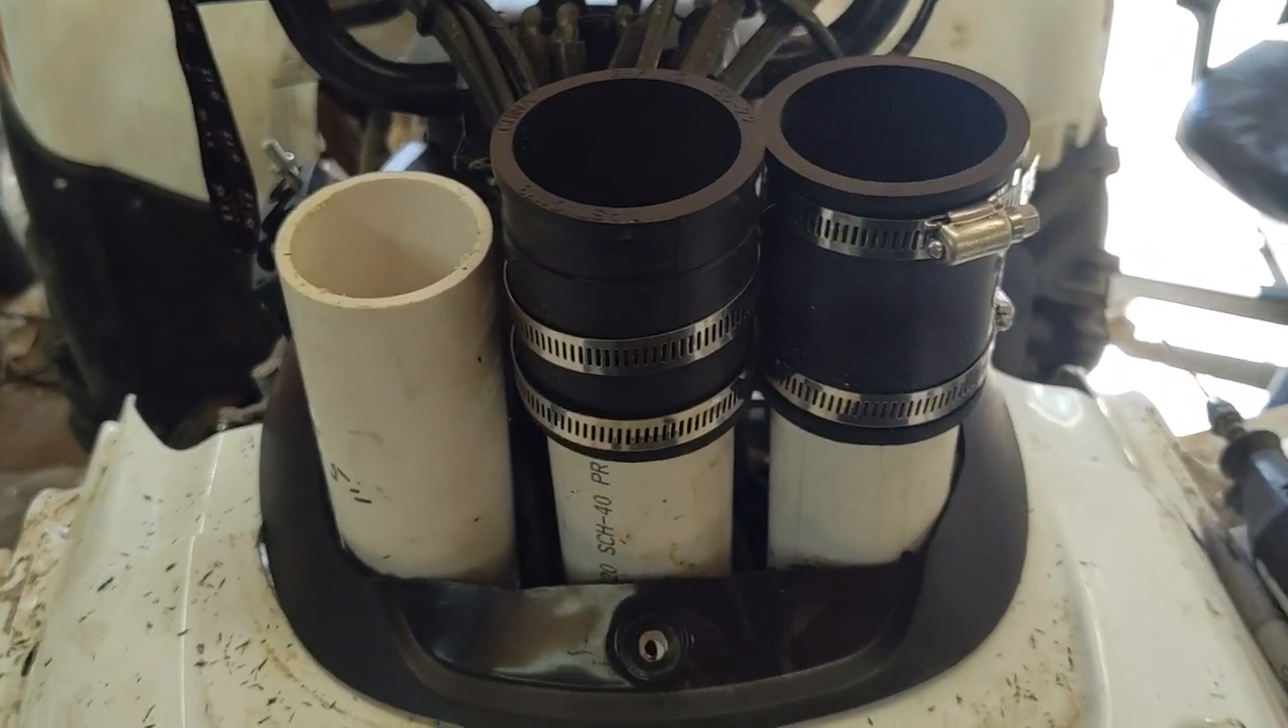I'm missing one of these rubber boots.